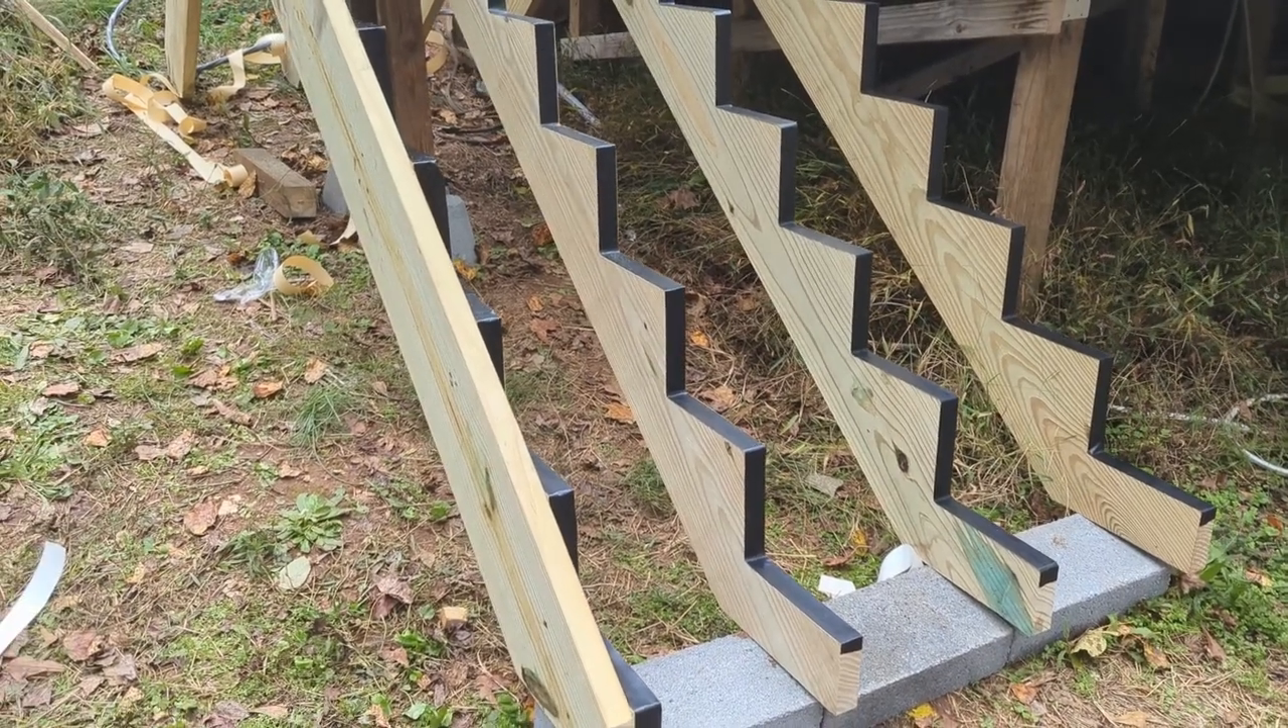So, we have the stringers here in place.